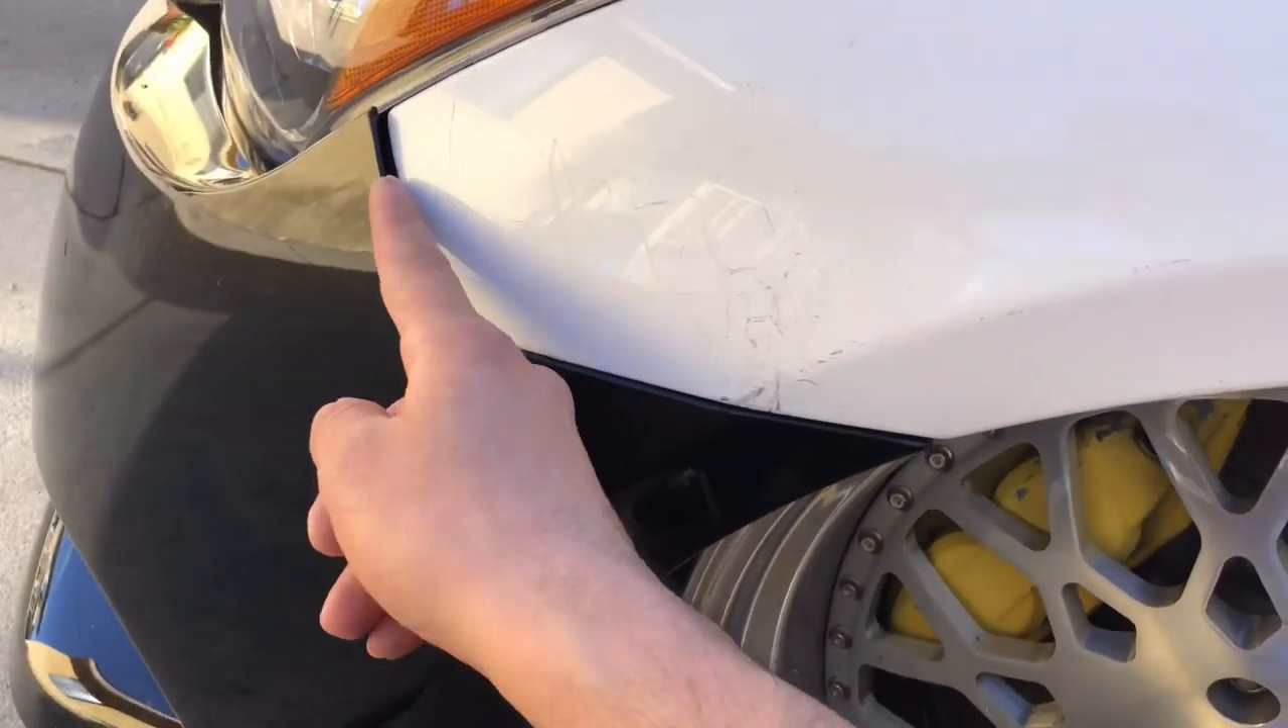If you guys see this little gap right here it's because I don't have the plastics that go on the fender where the bumper clips onto.